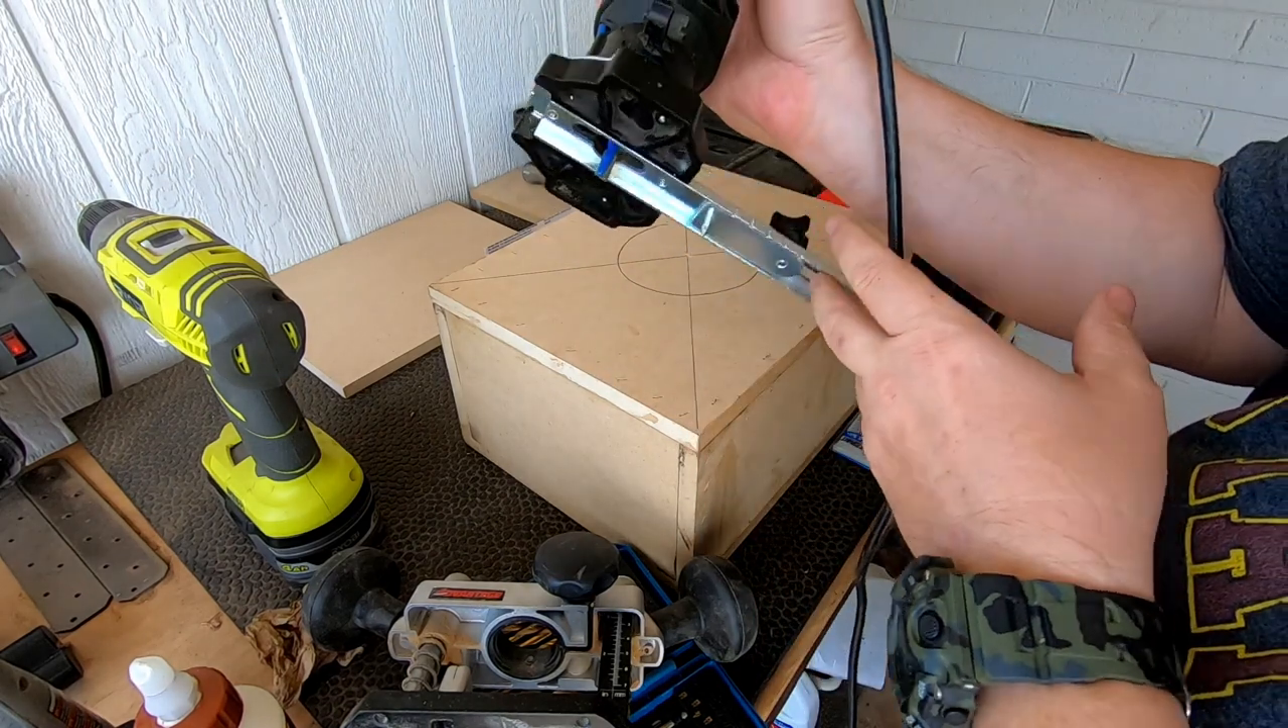Okay, I don't have a whole lot of battery left on this, but I've got the box all together.